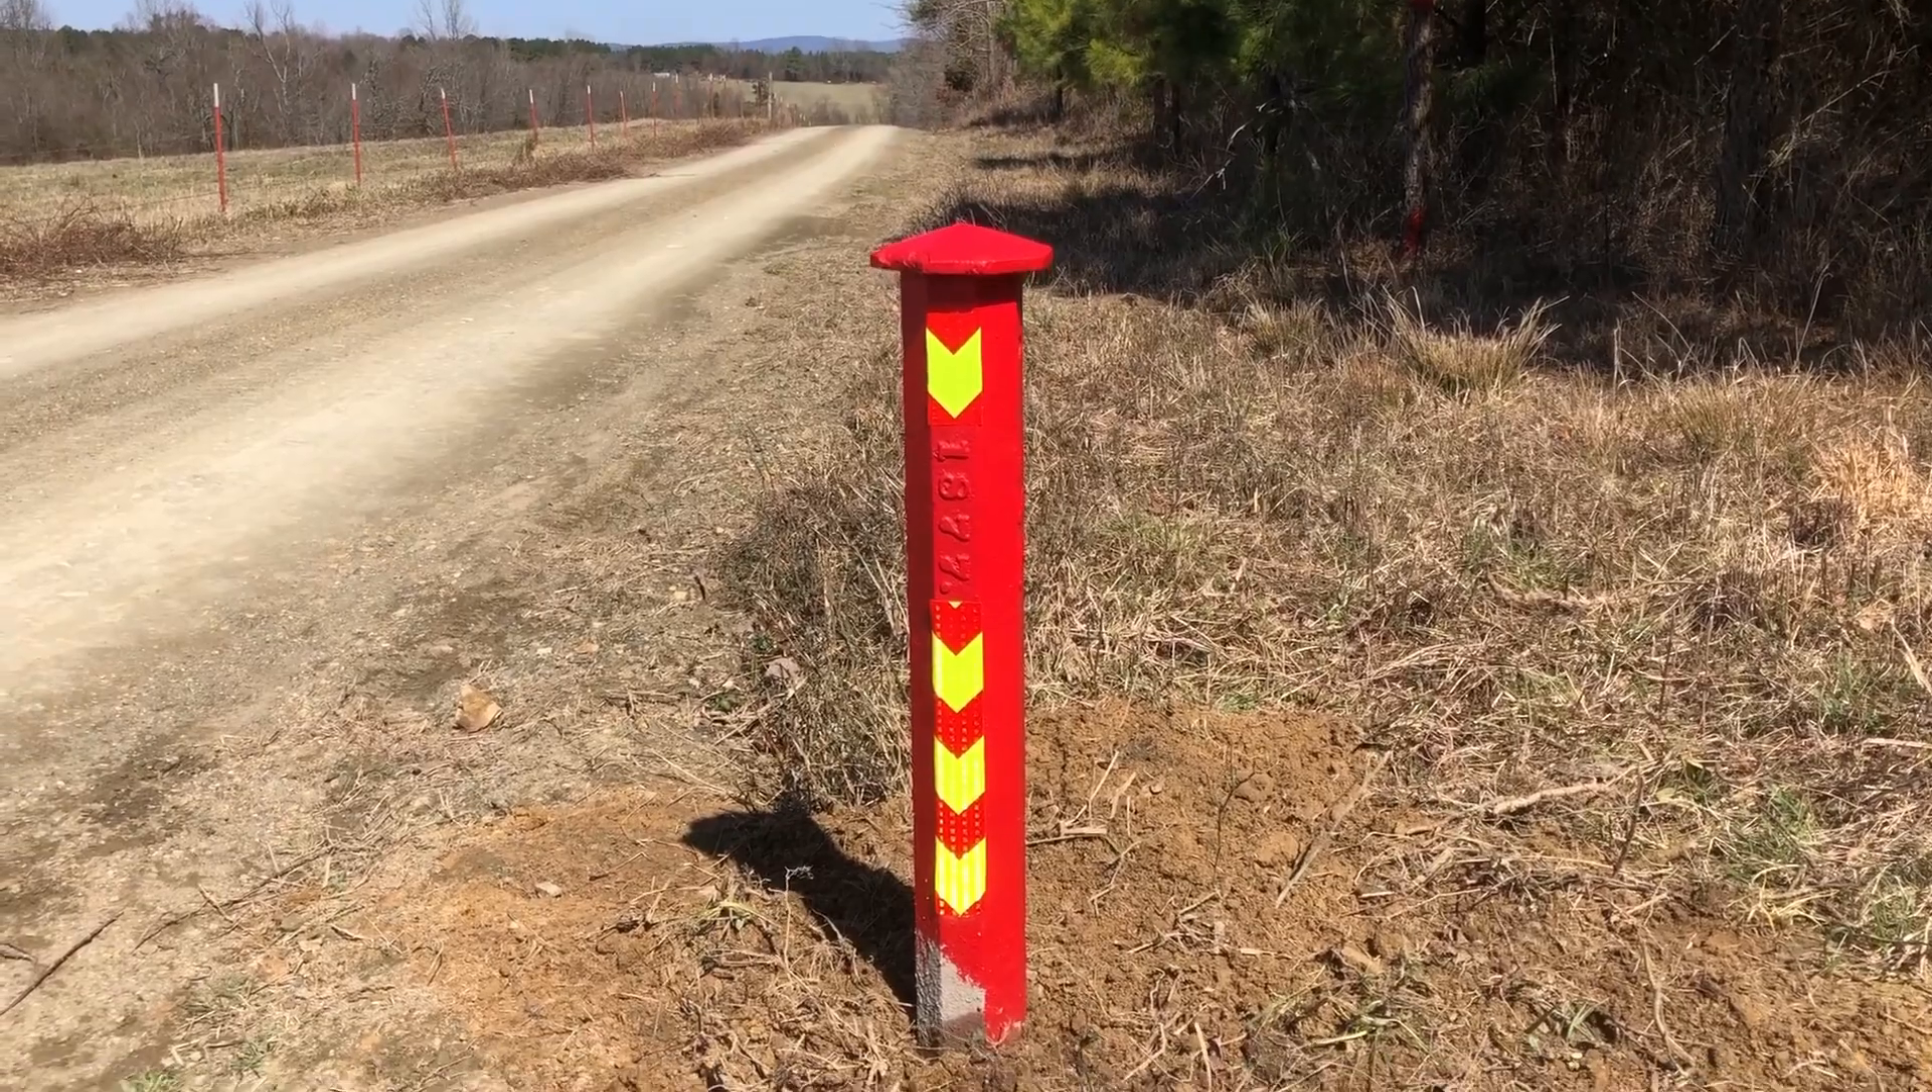So we put some reflective chevrons on the north and south sign in line with the road and repainted it for visibility.